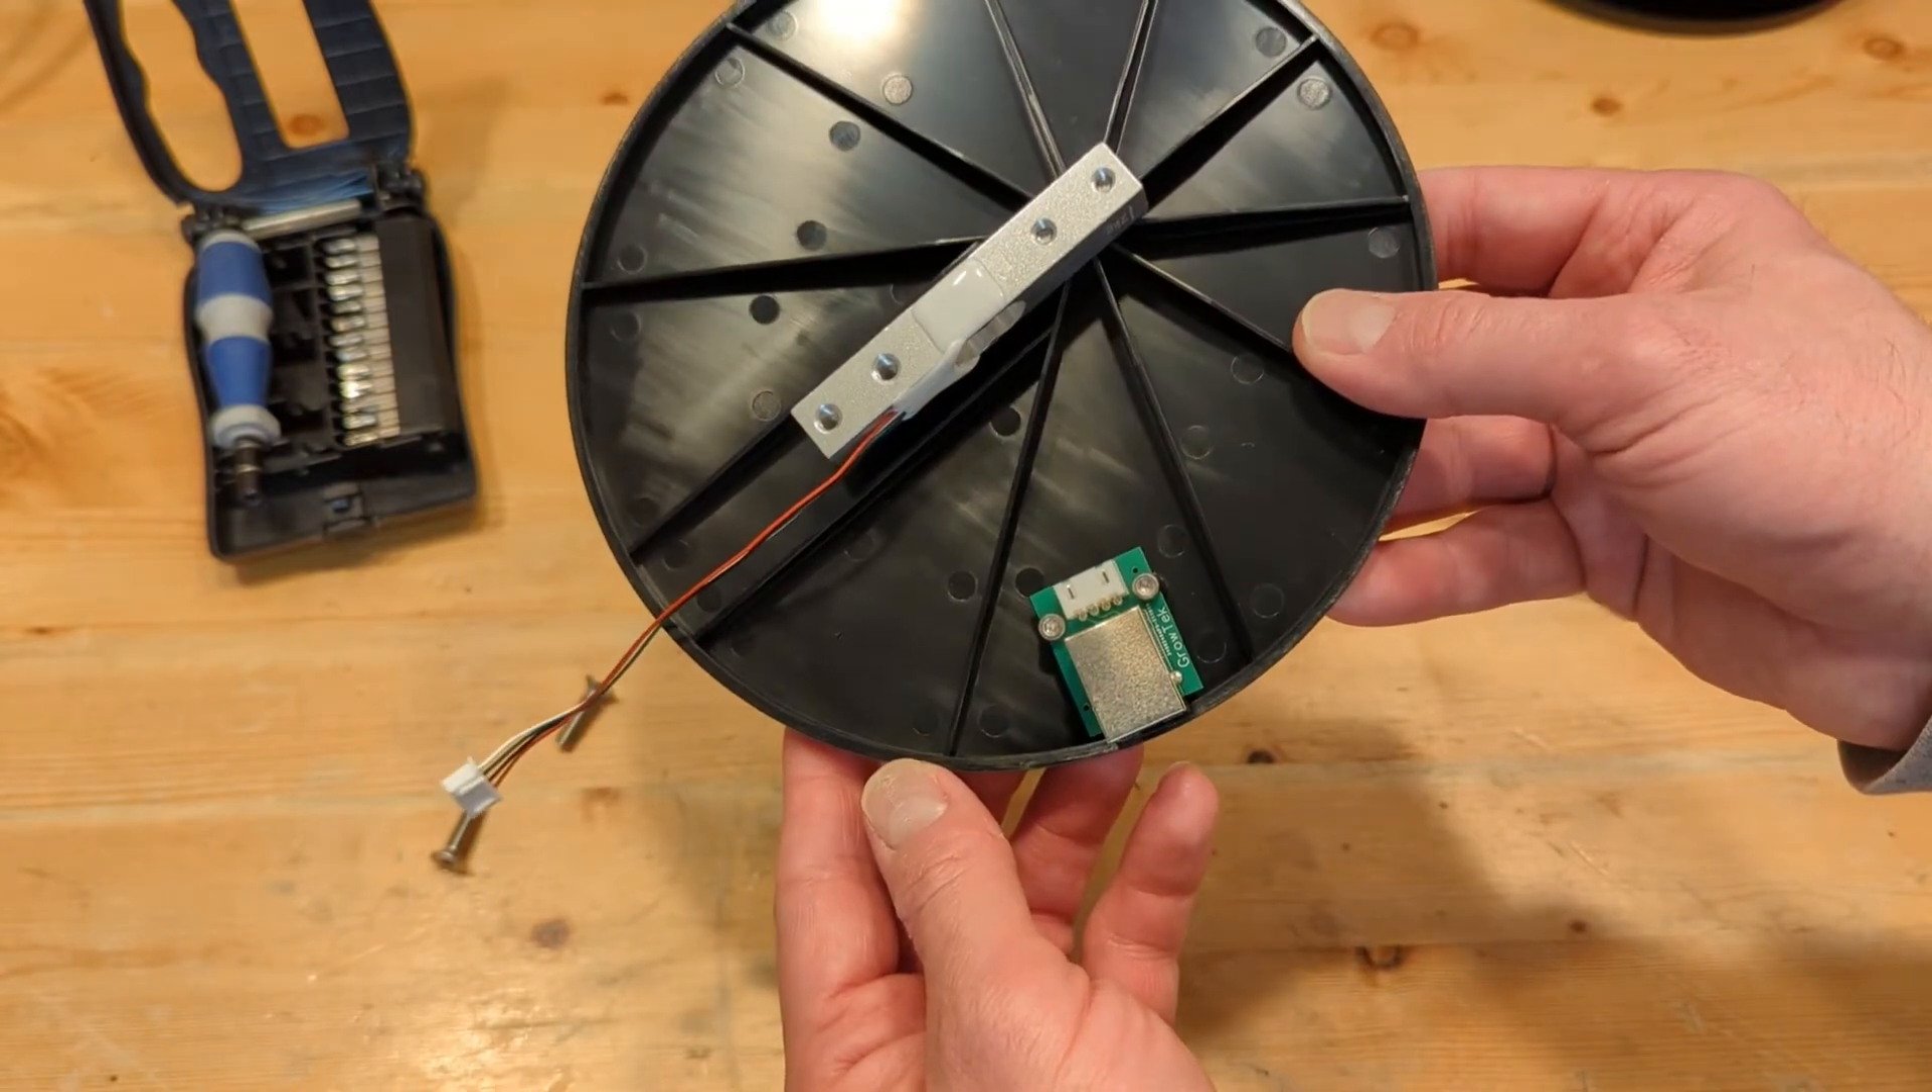Okay, so we have the load cell installed on the plate.